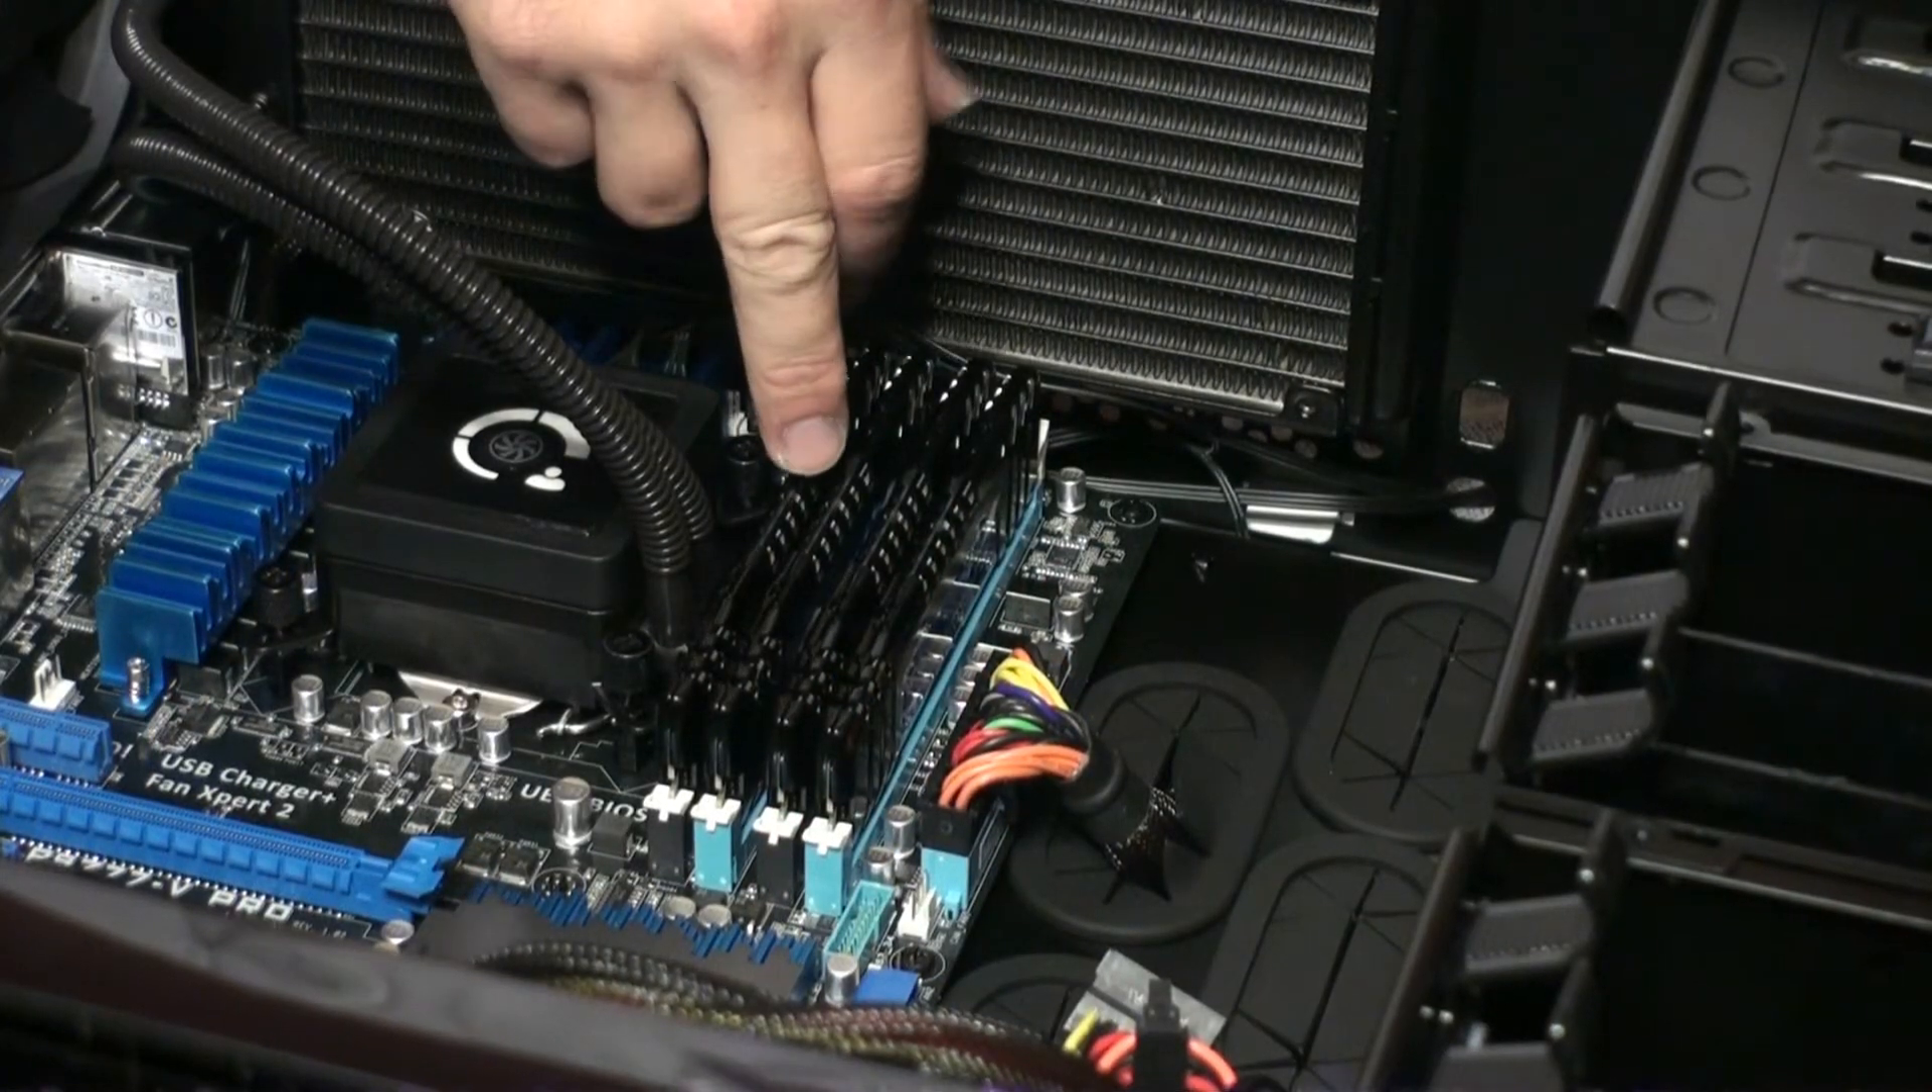As you can see, I've got my four RAM sticks in place.